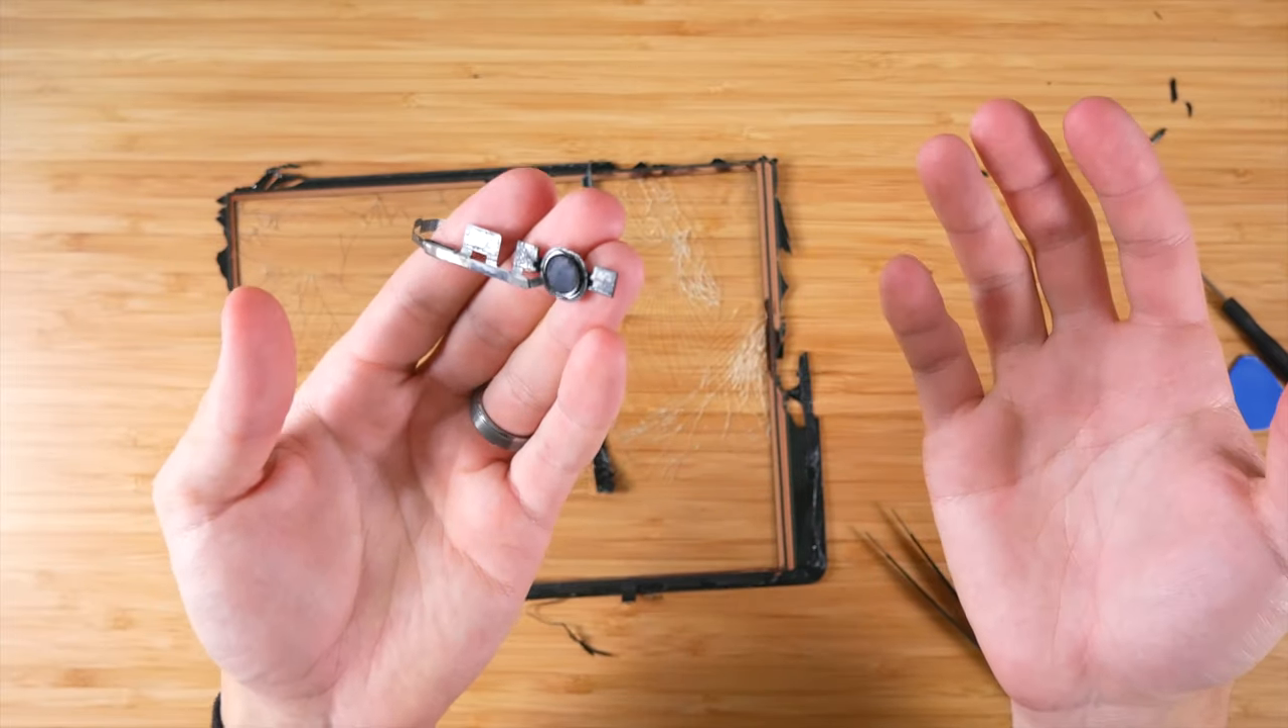So, uh, hopefully we can kind of see things a little bit better, but now that this home button assembly is disconnected, uh, we're going to need to, uh, place it onto the new screen.